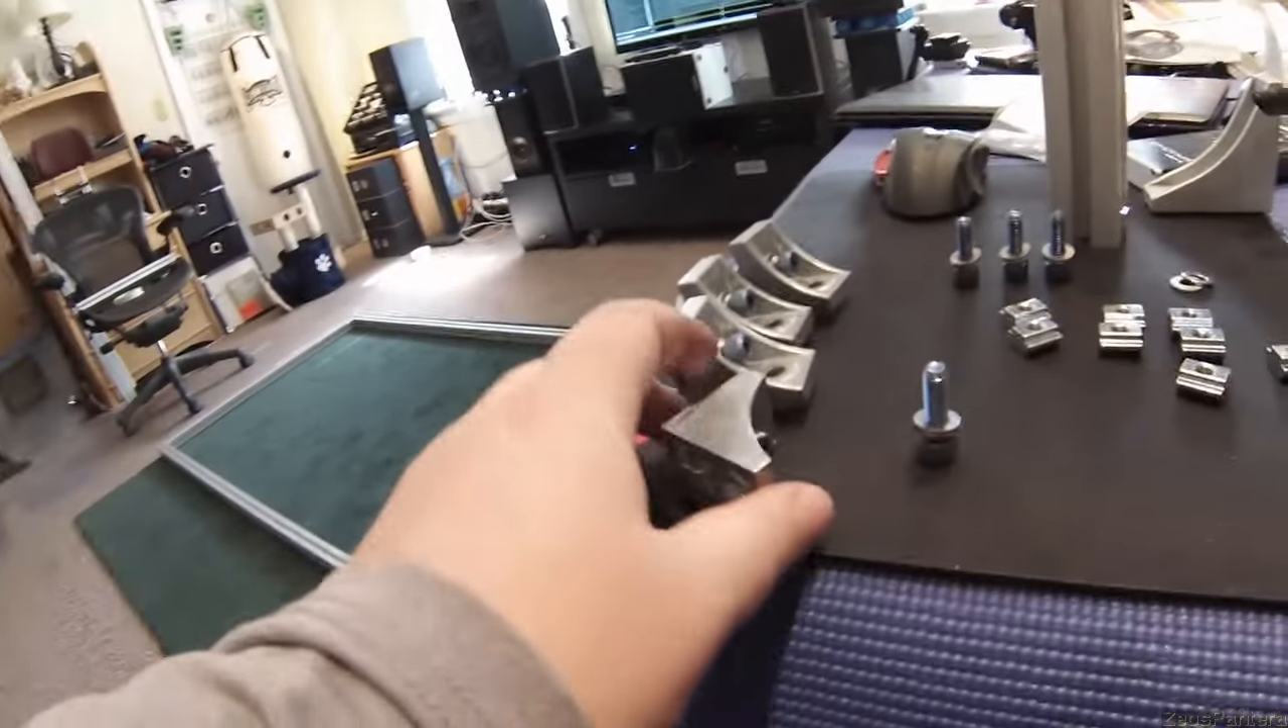So Here are the four brackets I have assembled Well halfway assembled.